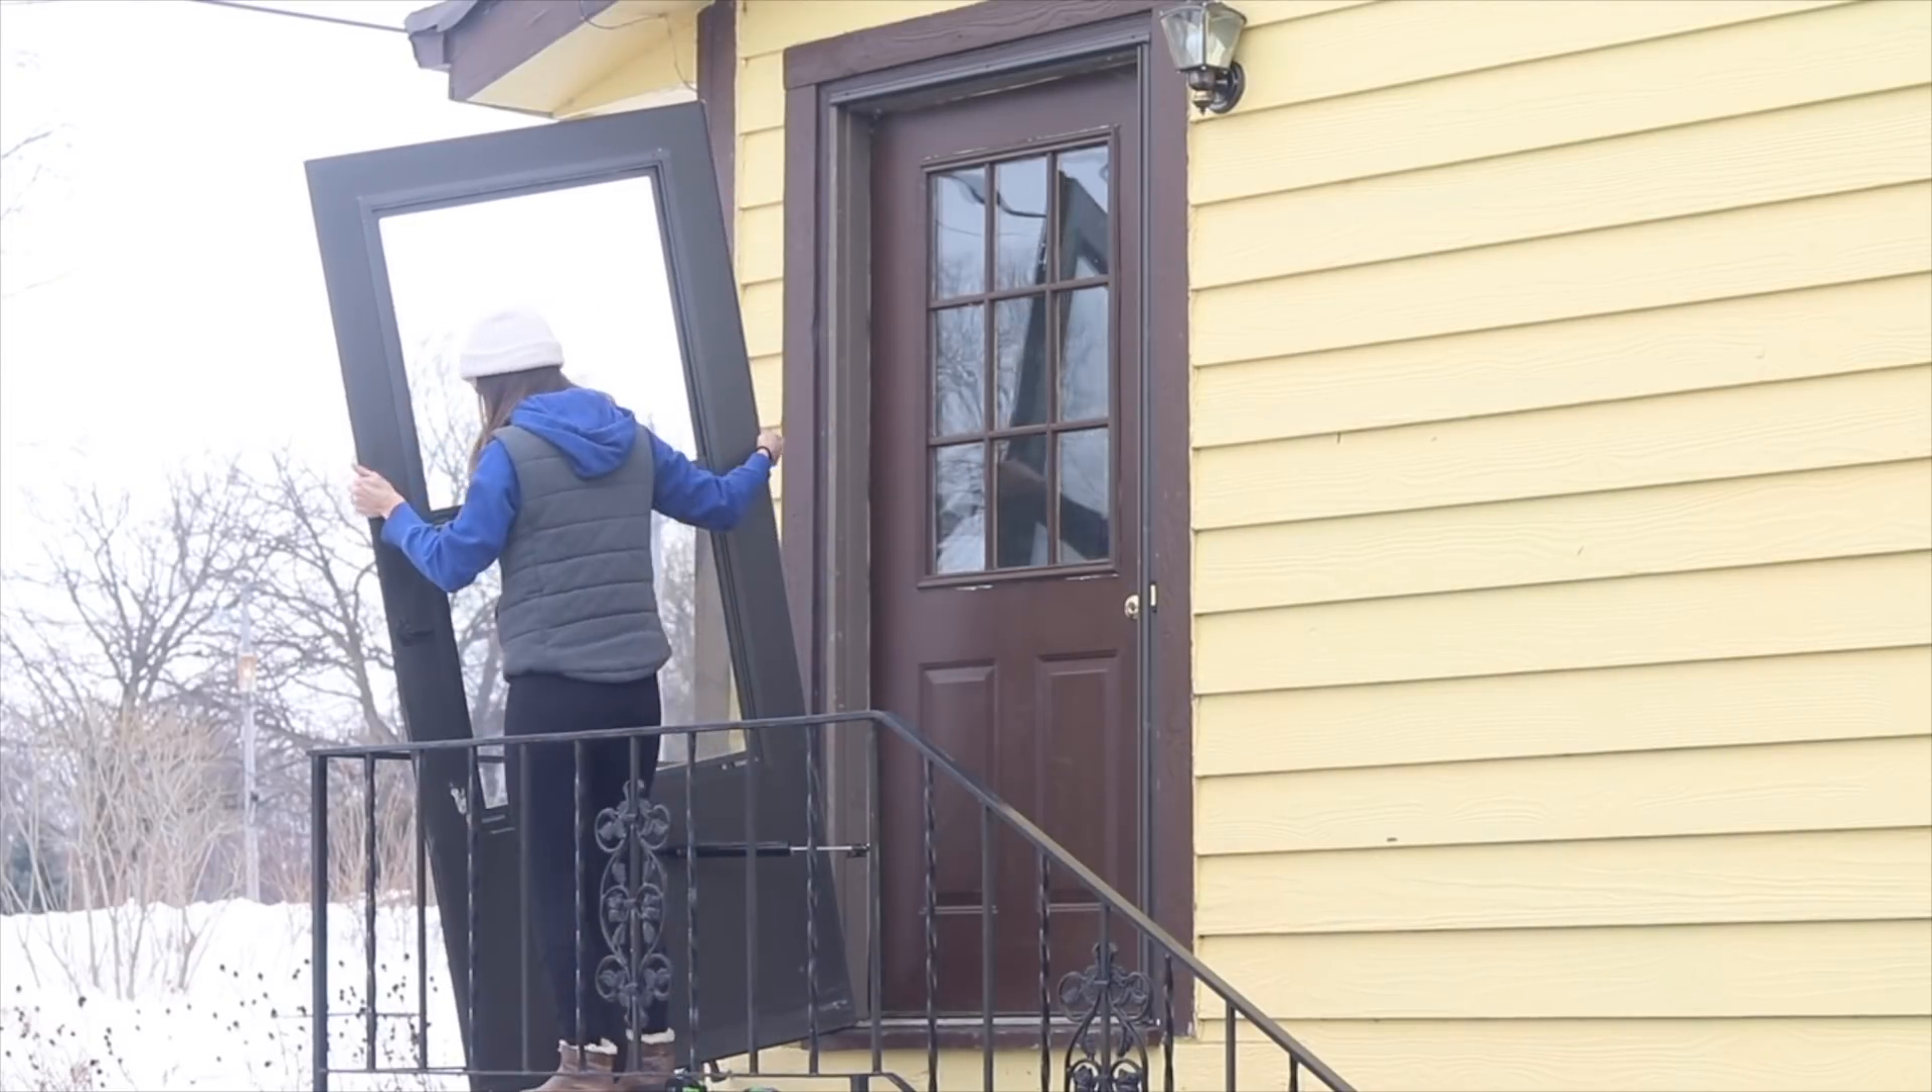The first thing I did was remove the screen door and I just removed all the screws on the framing that held into place.